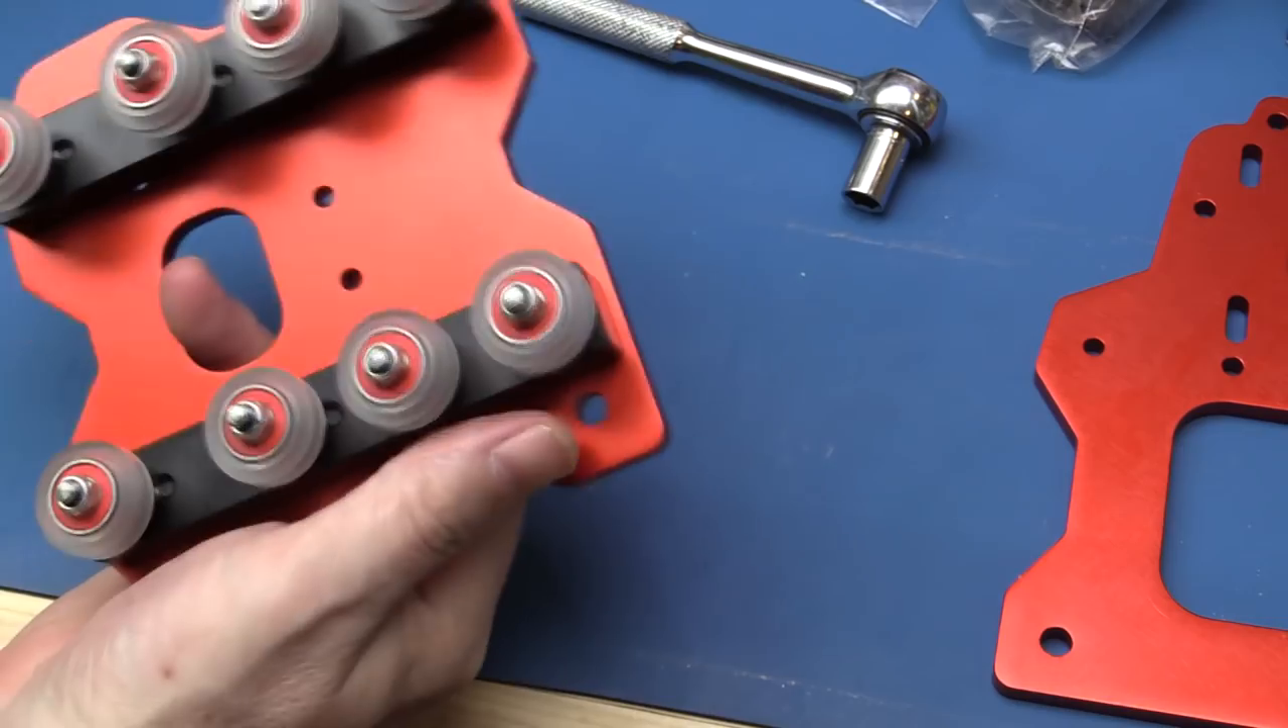That's the four wheels on now.